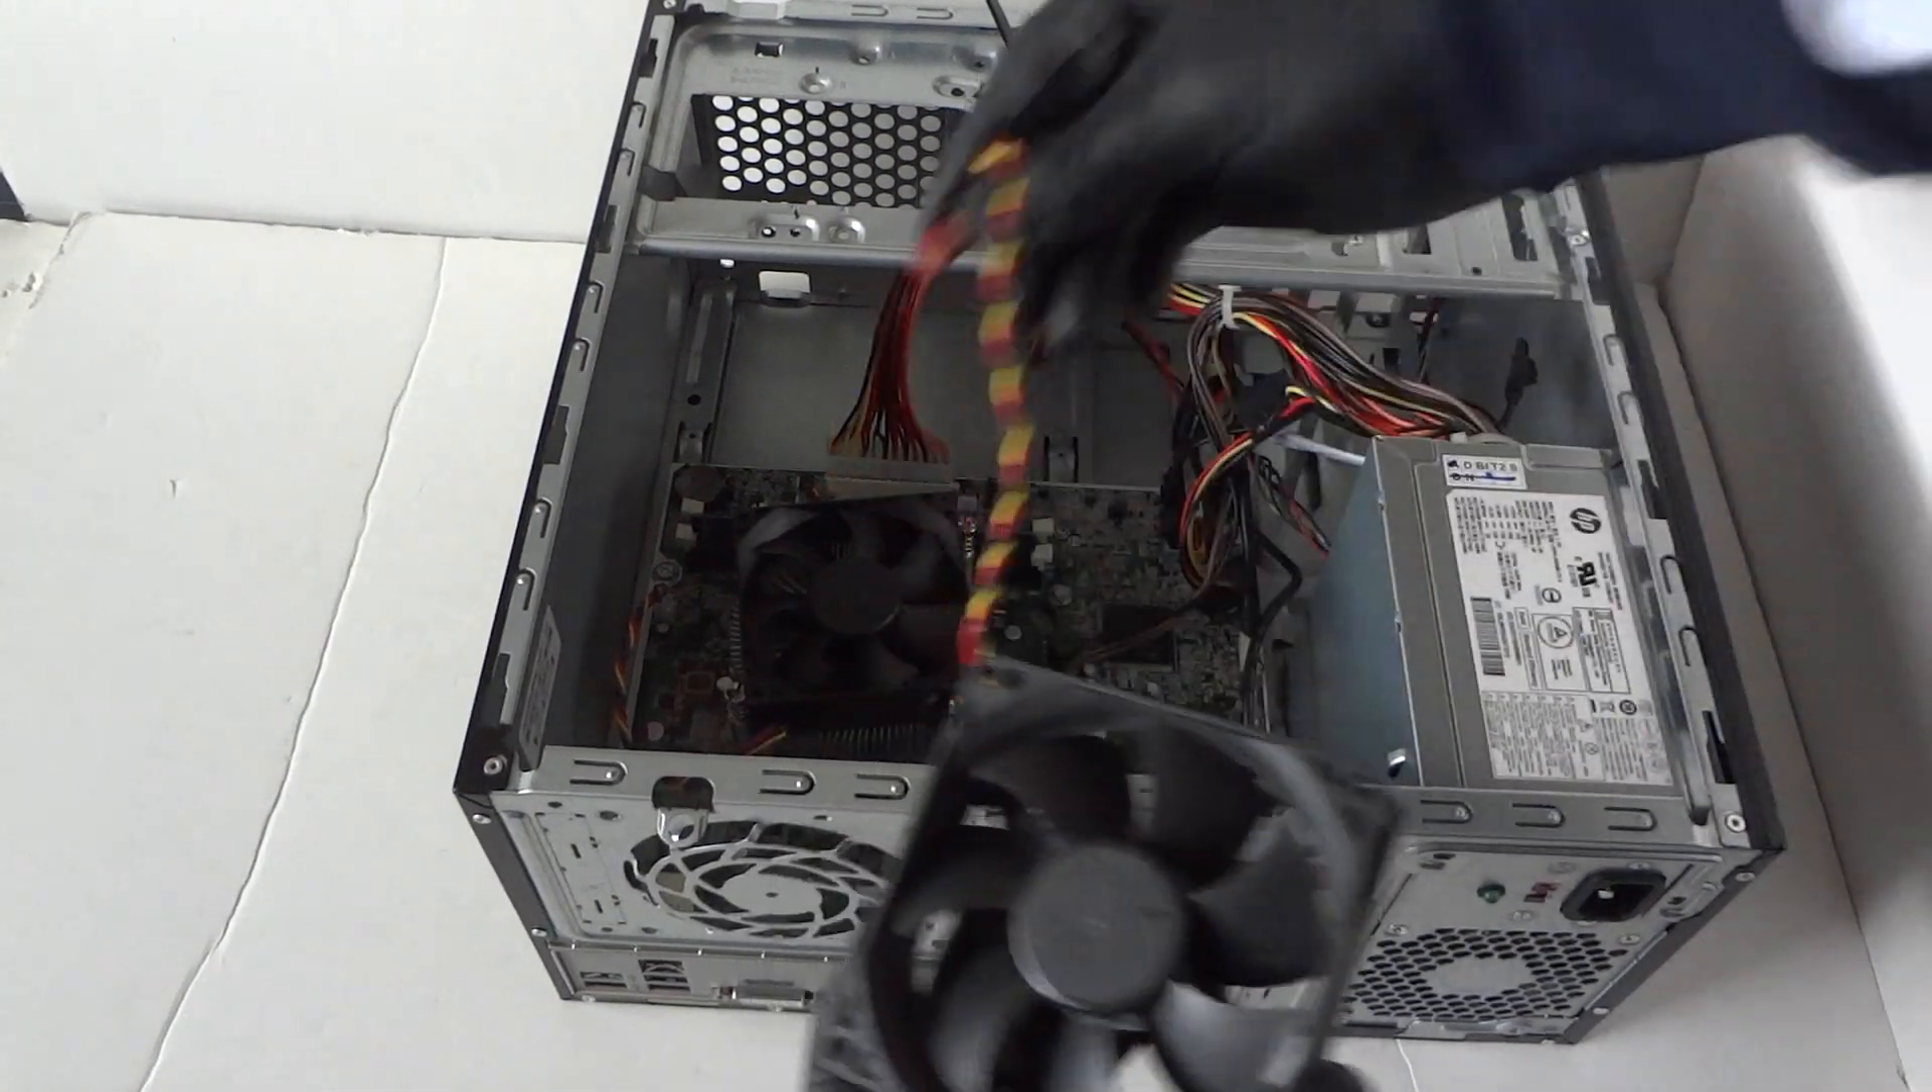So we got the three screws removed from the rear system fan.